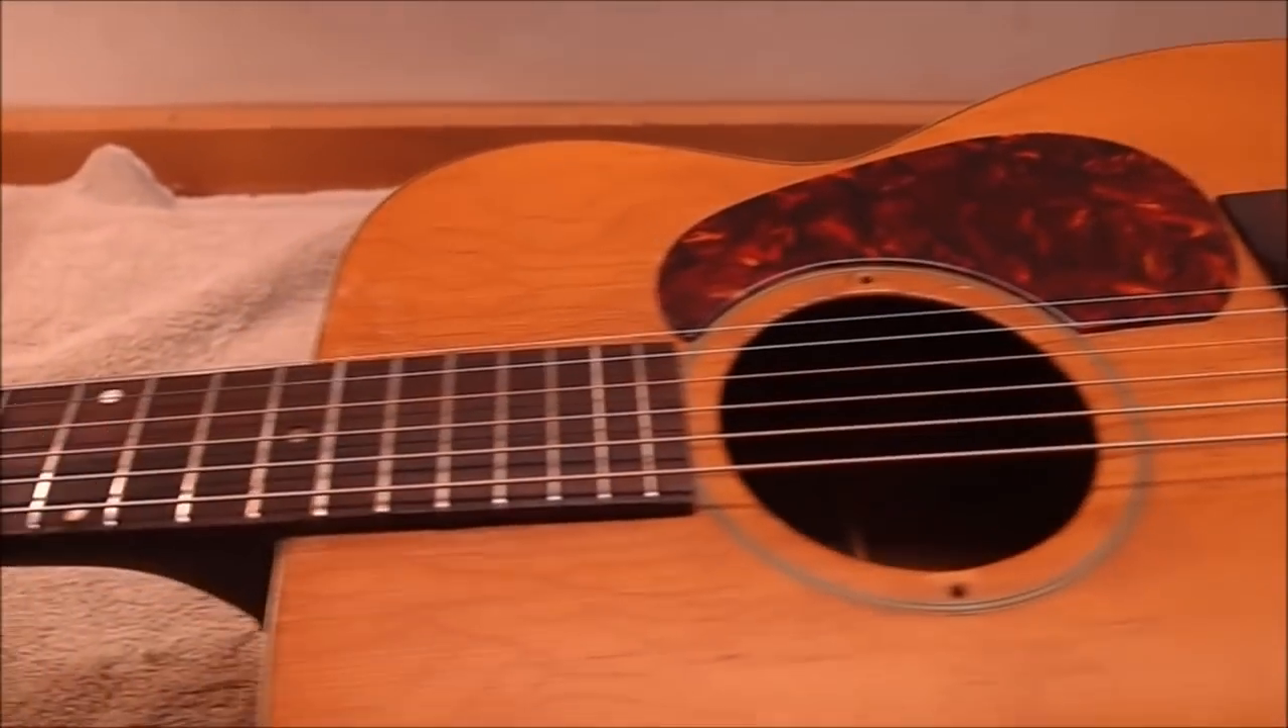Okay we got some strings on. I went with the light gauge strings this time.